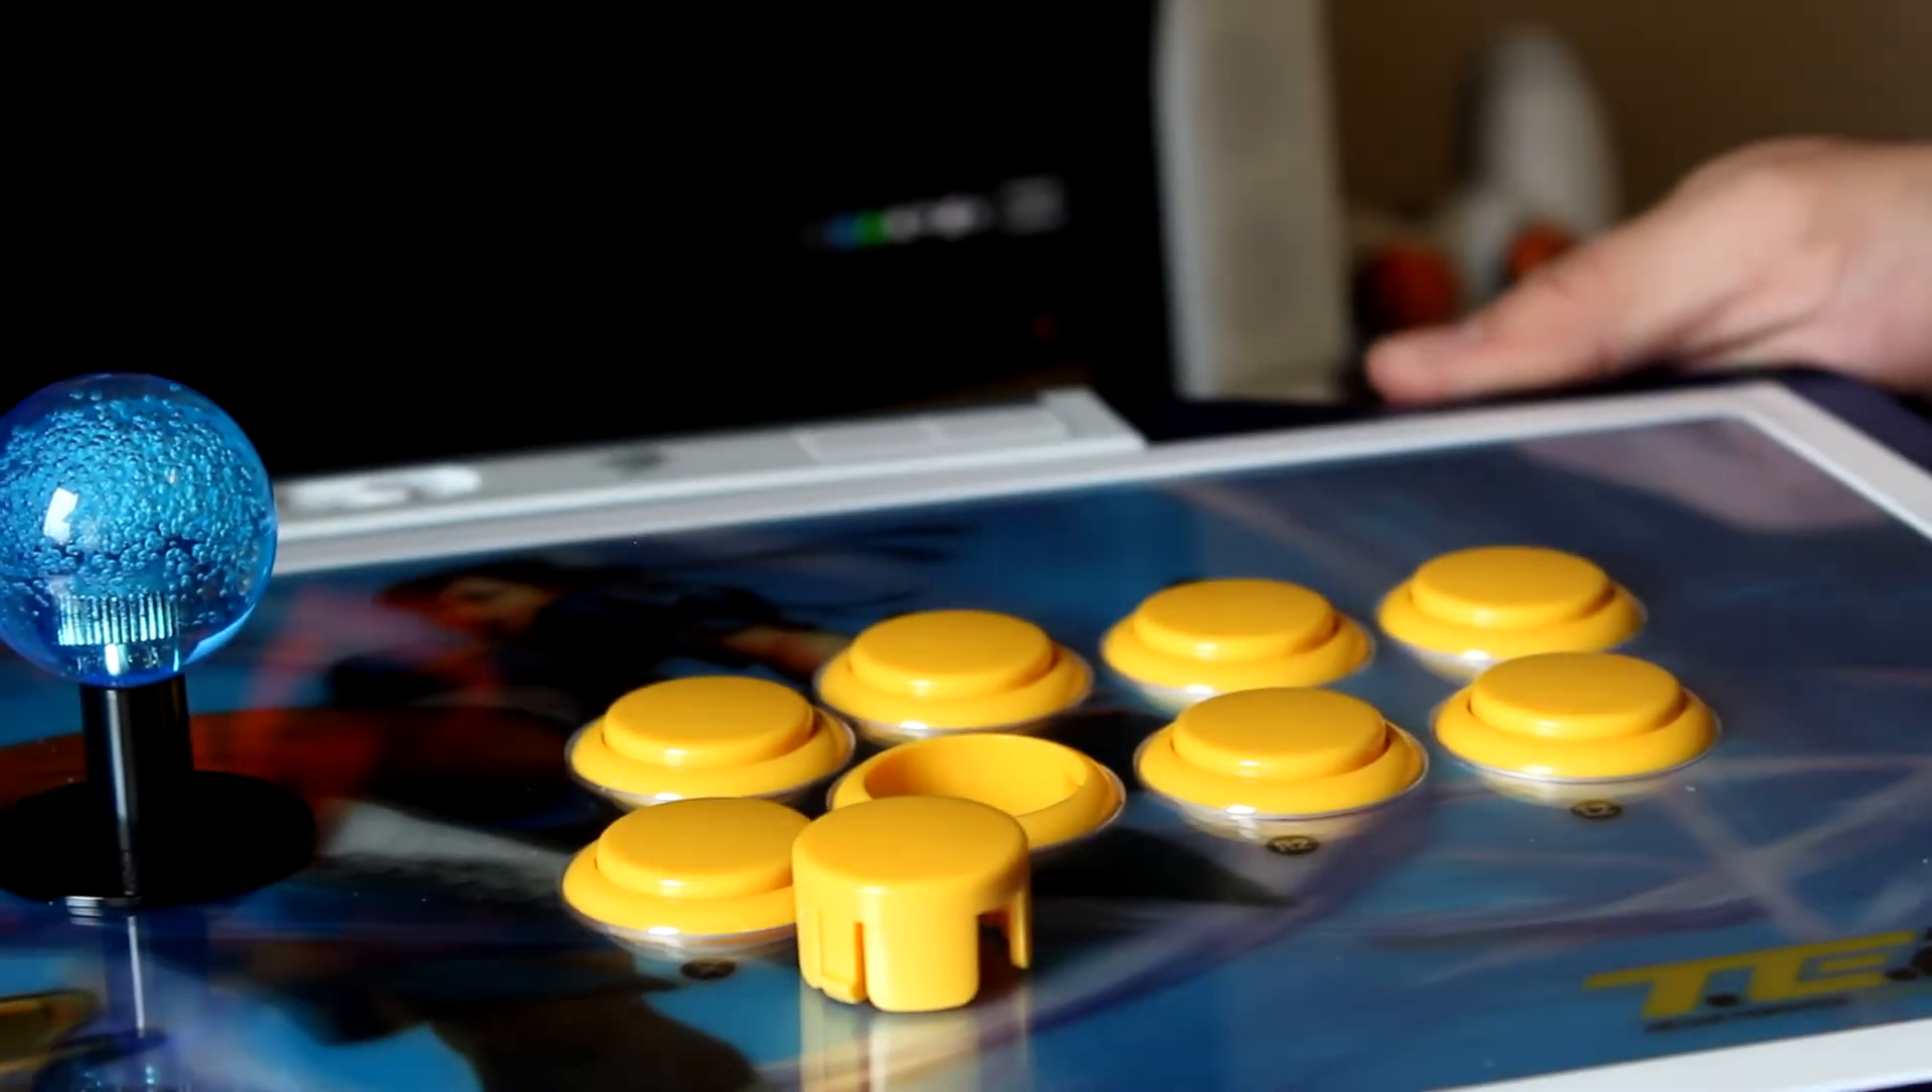The button pops right off. And now you have full access to the button.